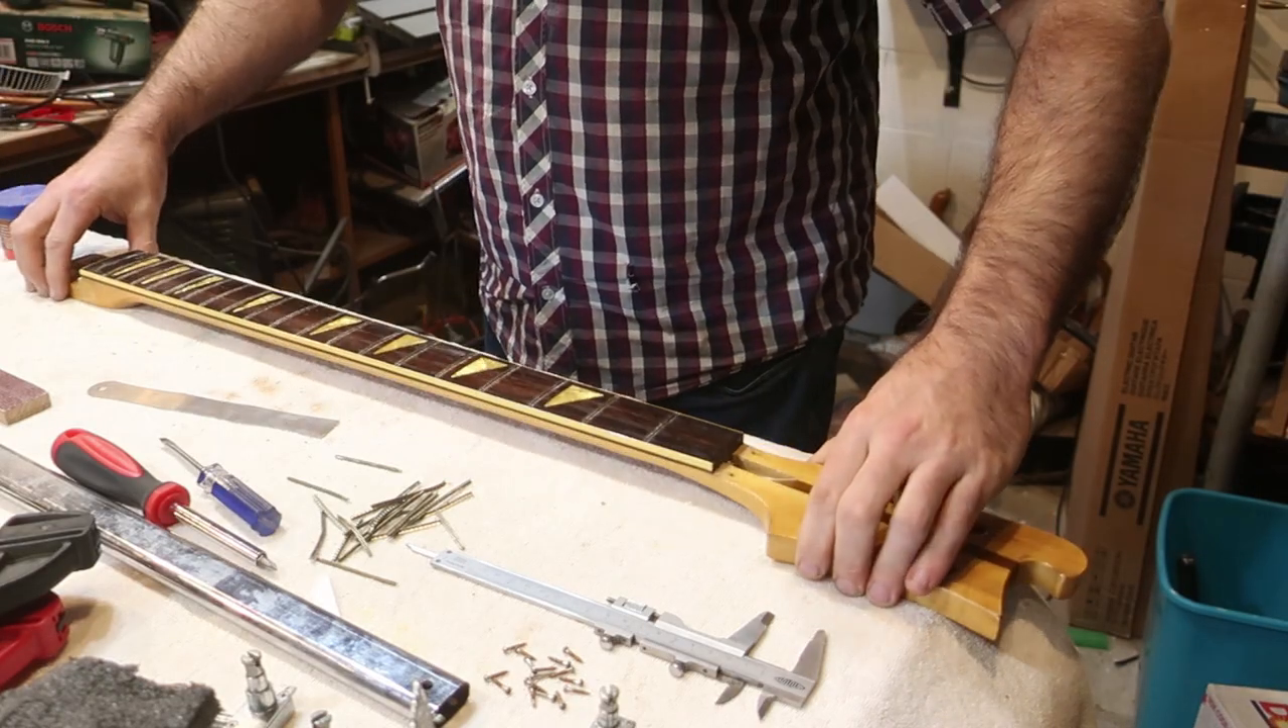The frets are out and we are looking good.